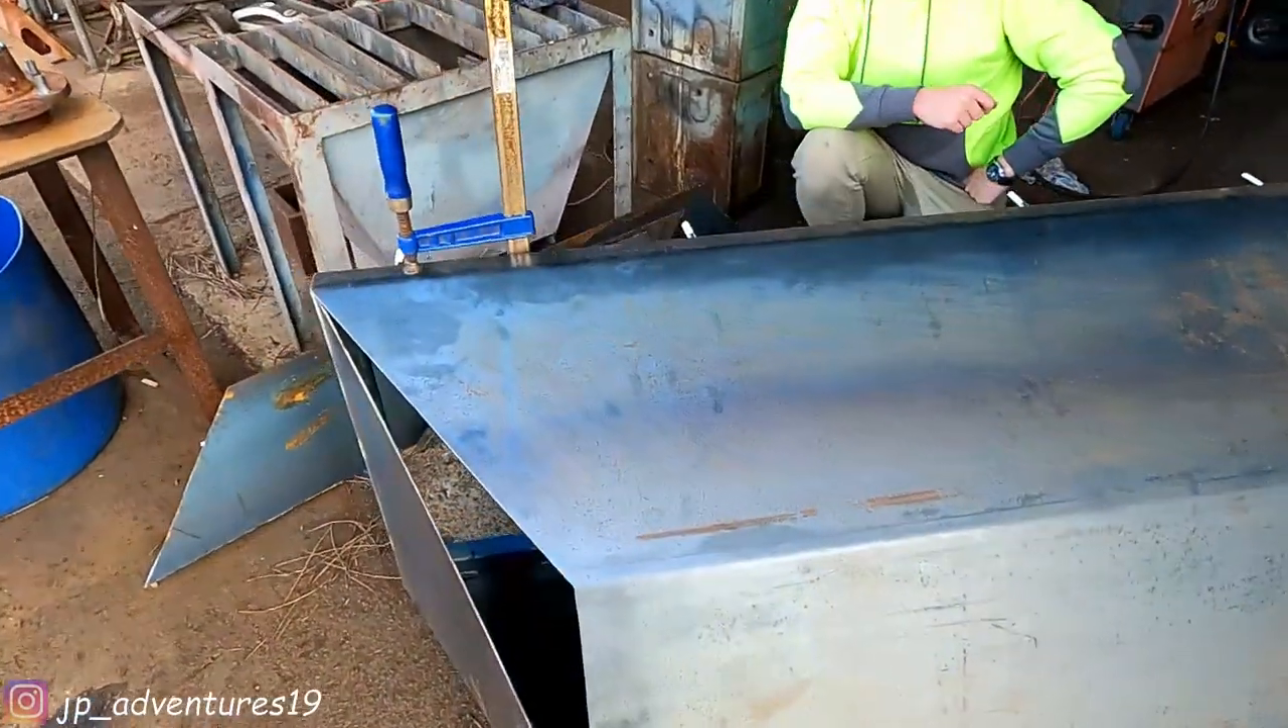So we clamped the rust converted steel sheet to the frame and now we'll weld it on.